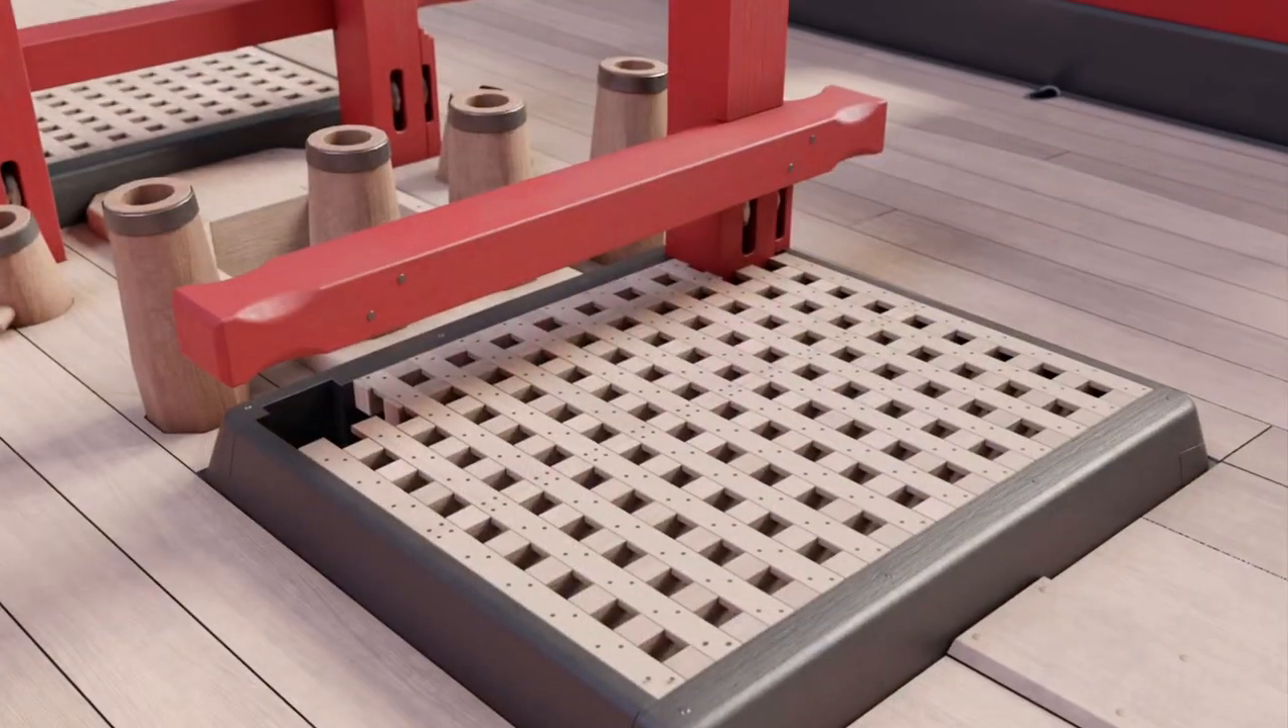So here we are, fitting the grill, we've fitted the frame, we've made some adjustments. And I have to say, I'm surprised that it's fit on the first time.